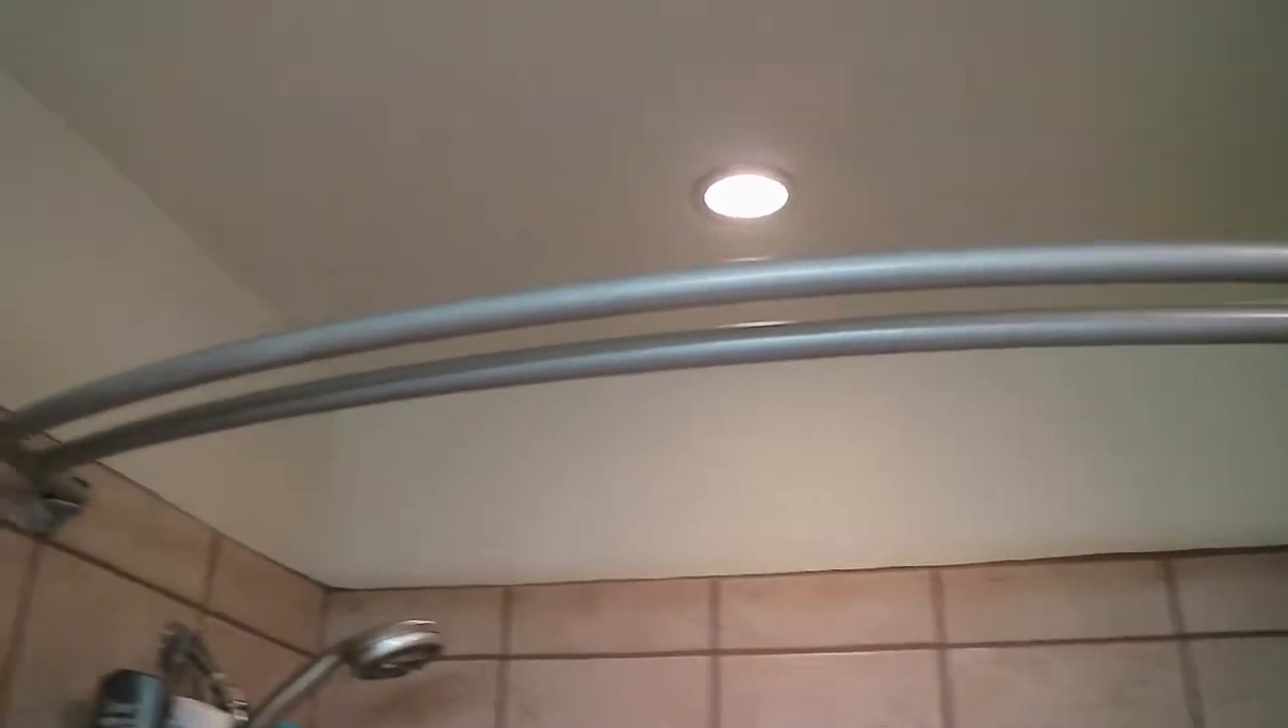All right, y 'all, there's my shower curtain rod installed.